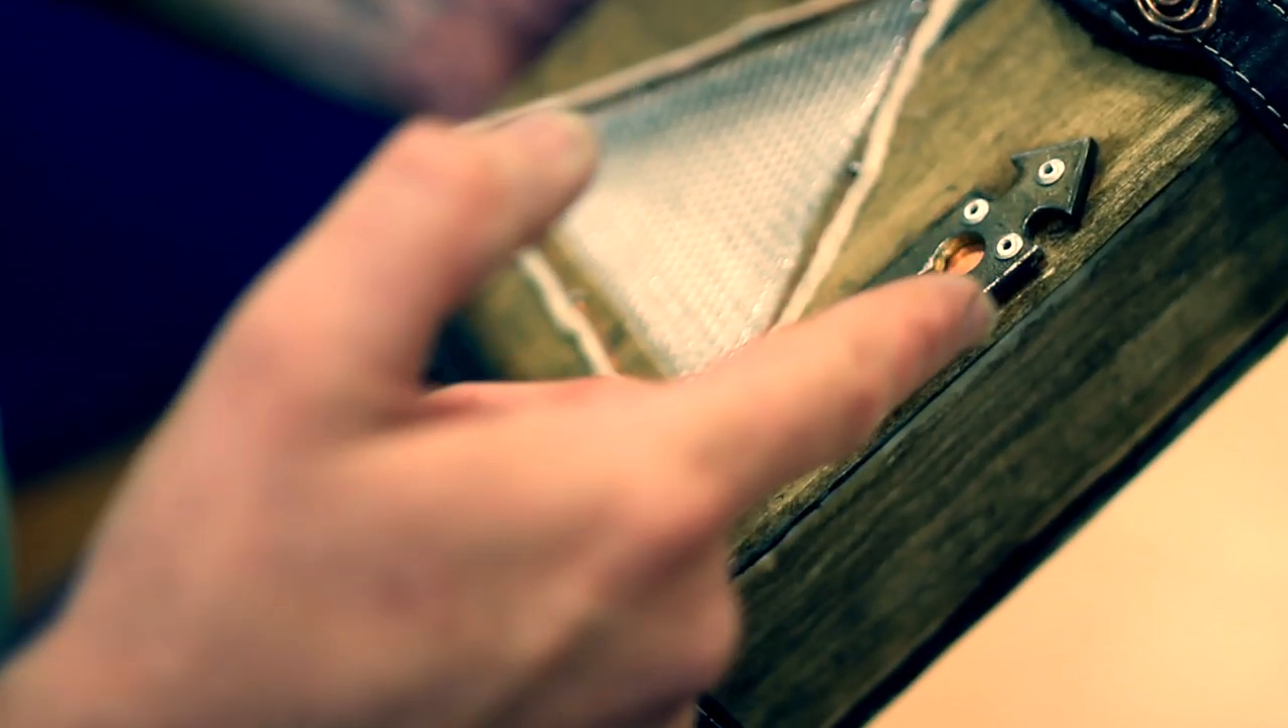We also cut out a small little keyhole area here, which has been riveted in, and set in the back of it is a small piece of copper just to highlight the hole itself.